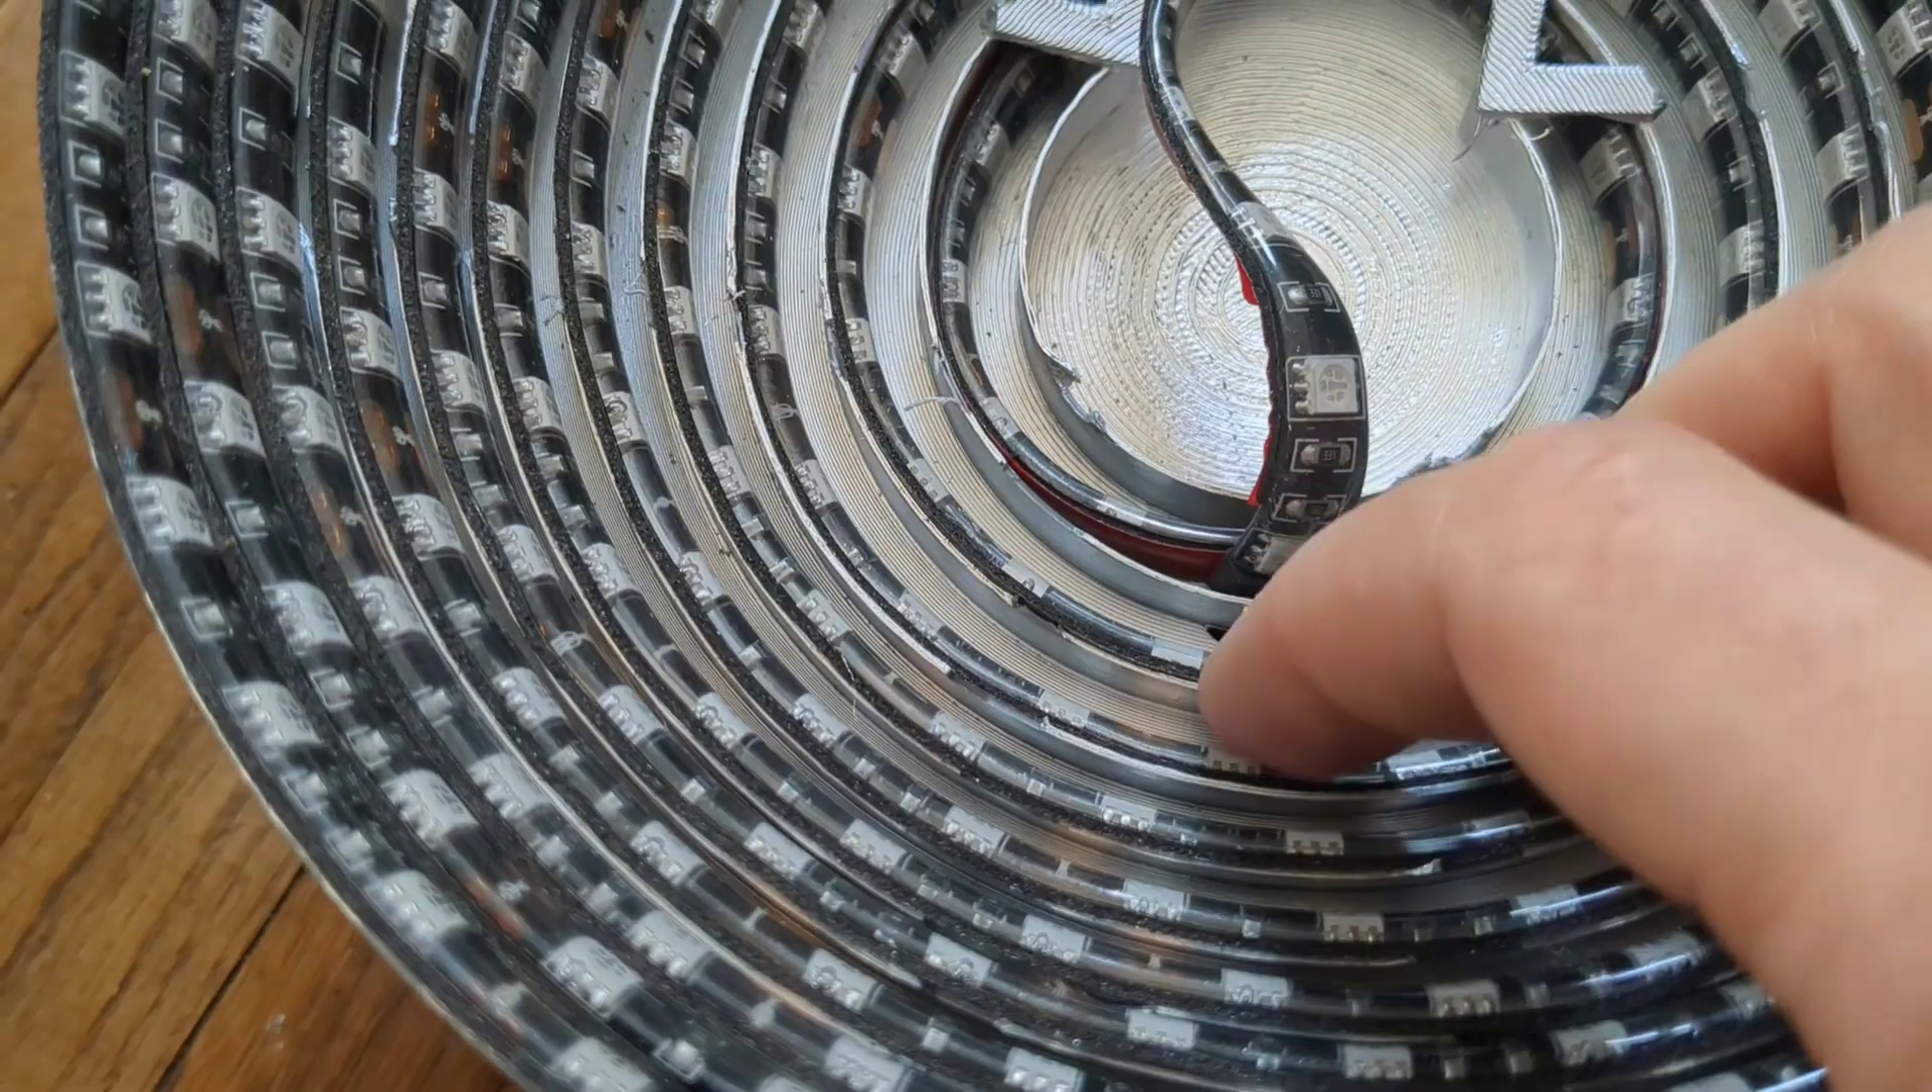And so, my LED strip is actually stuck to these little grooves that you see in here, all the way around.